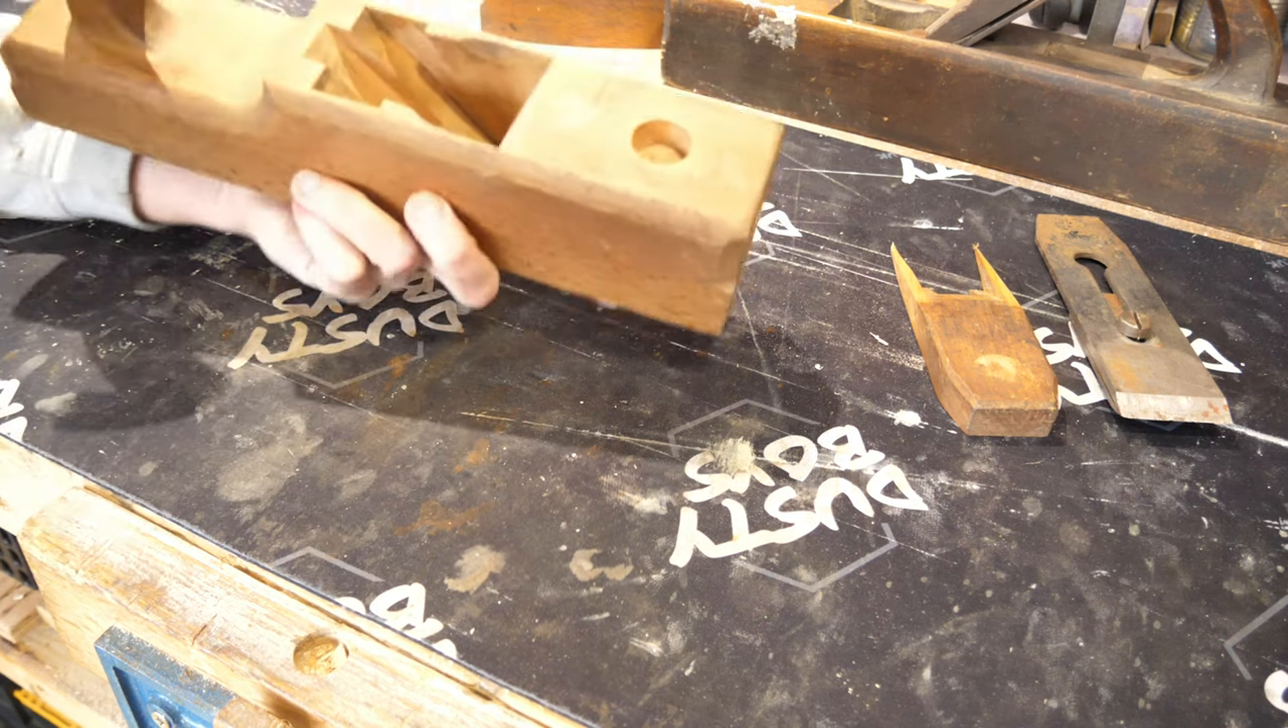The only thing that is missing is the little button for the striking cap where you would hit it on the front.